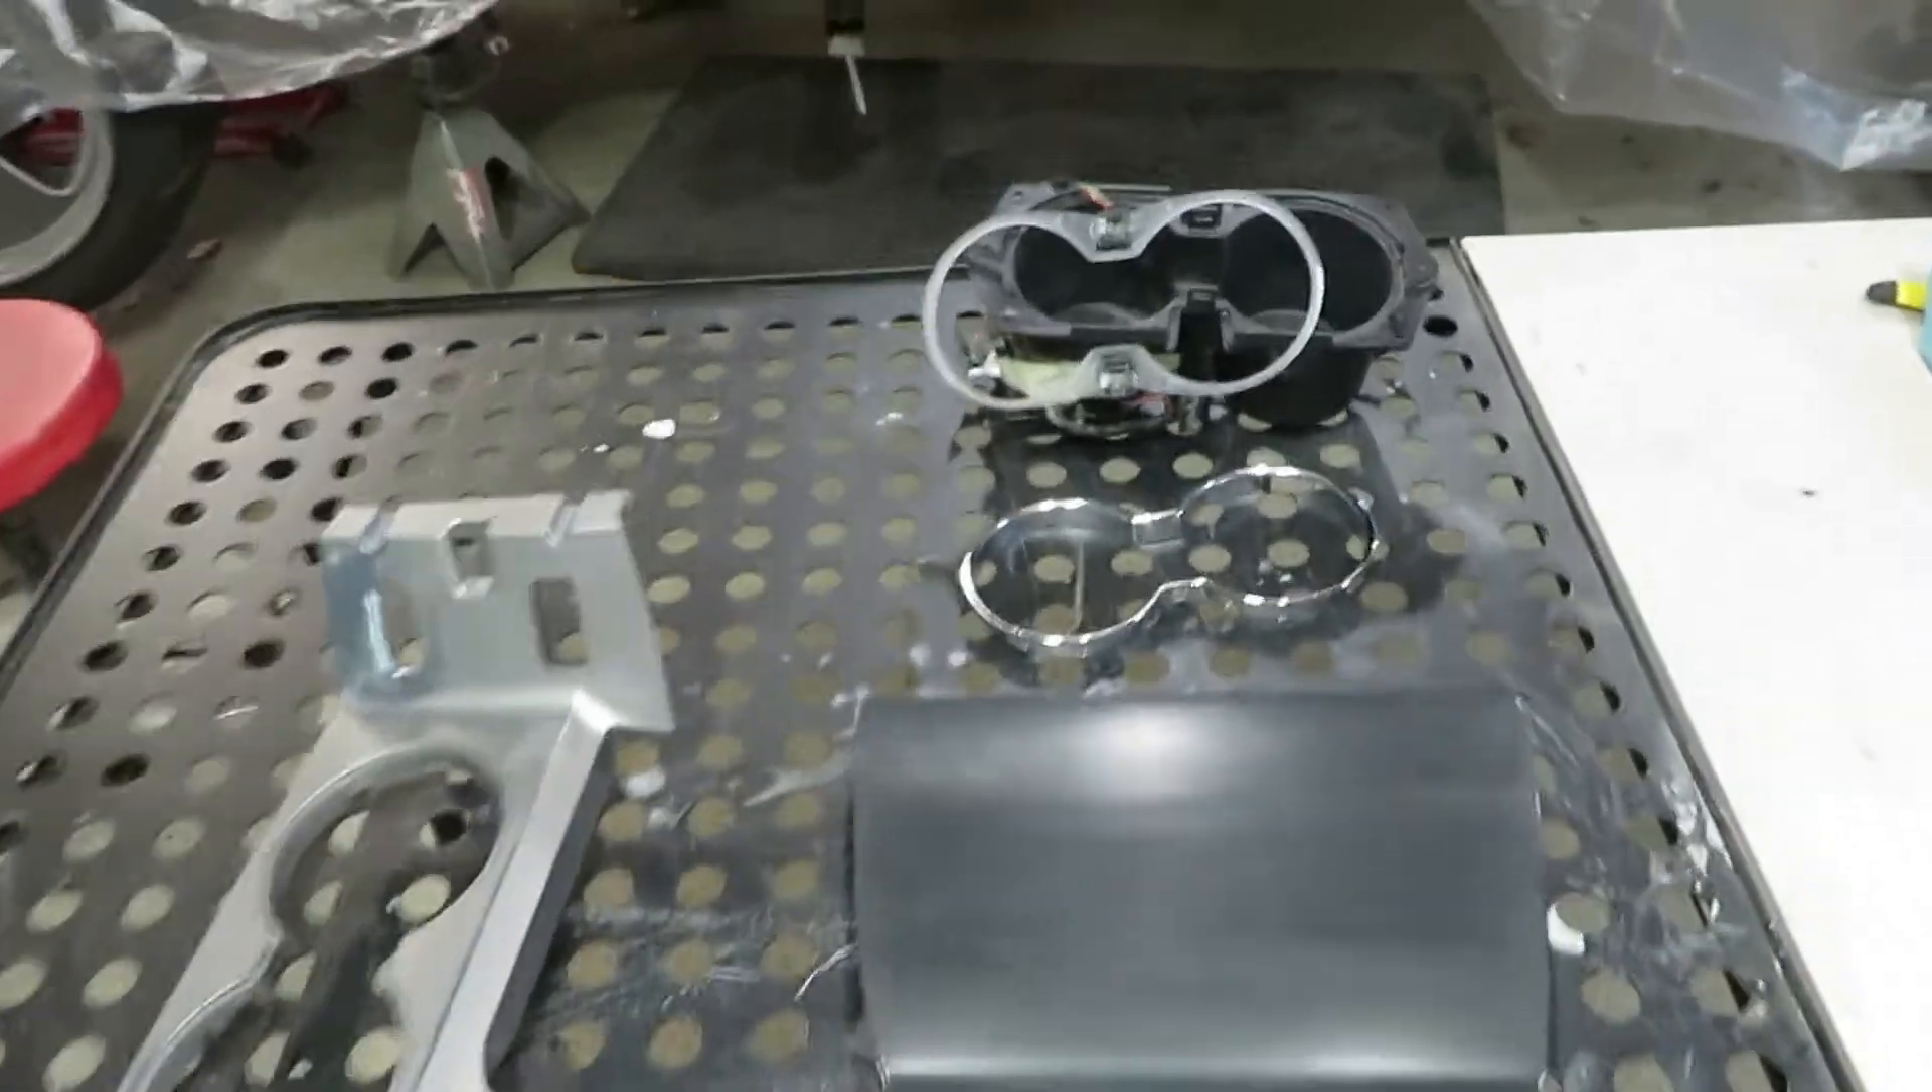I actually took my cup holders apart.